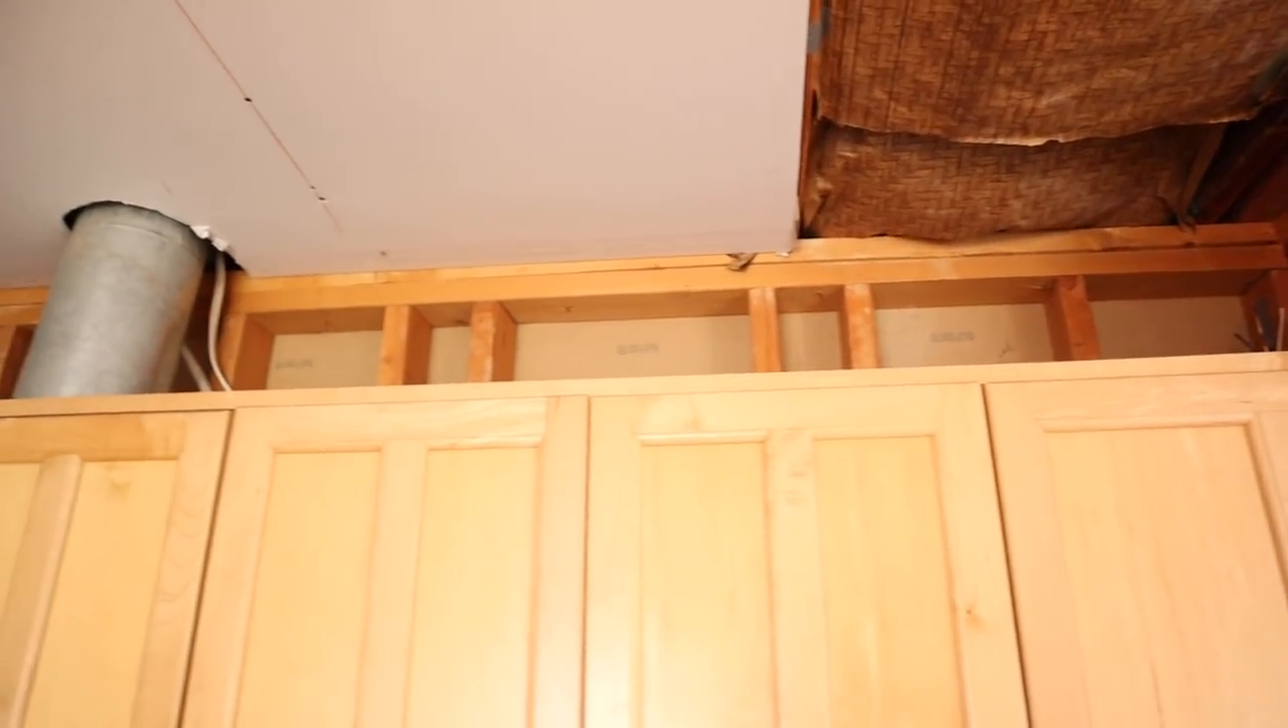So now we've got quite a large space between the cabinets and the ceiling.